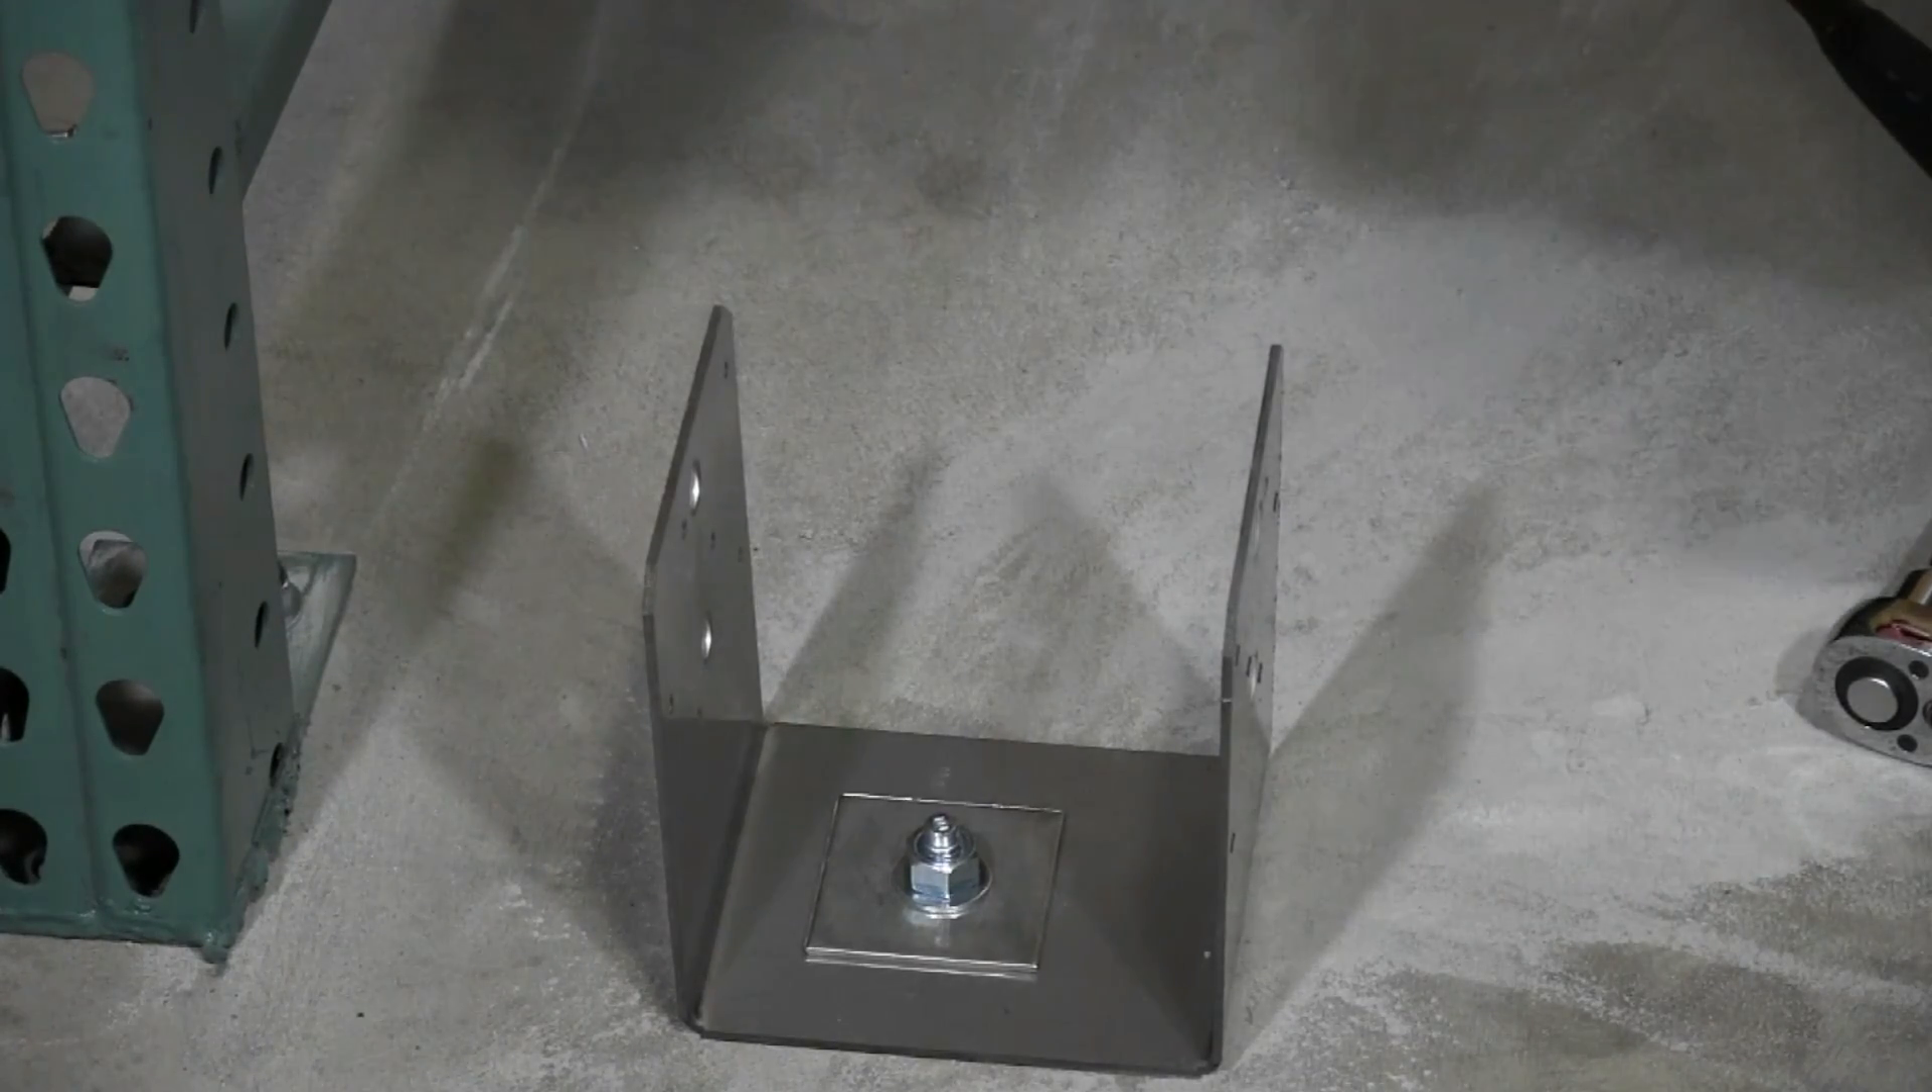It is now that post base is now installed.